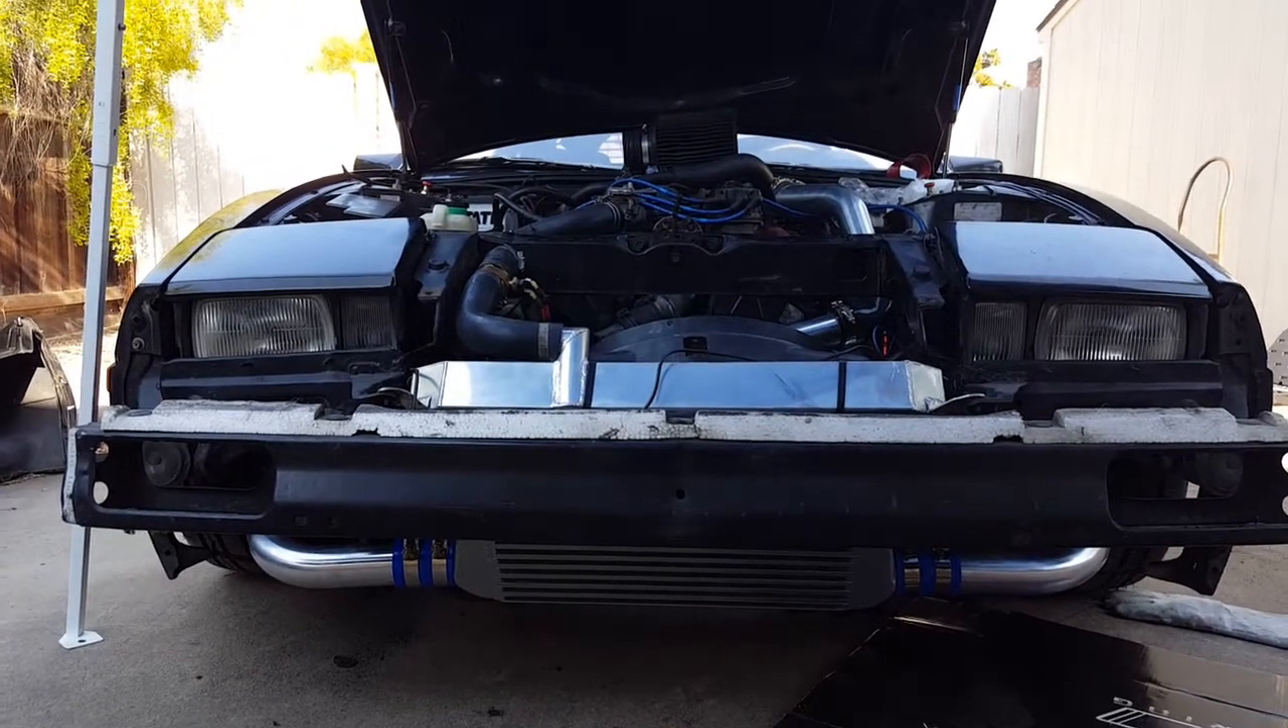Hey guys, I just finished installing the intercooler on my 1986 300ZX Turbo.